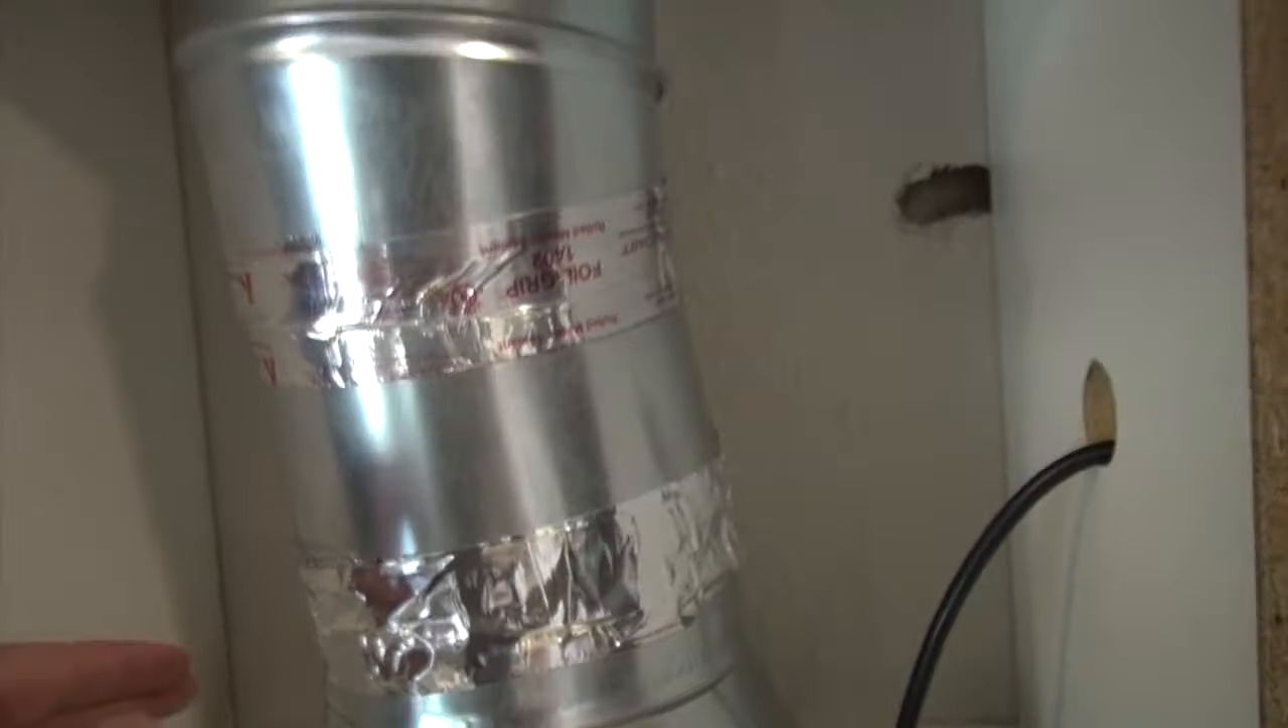So now as you can see, we have the foil tape all around.